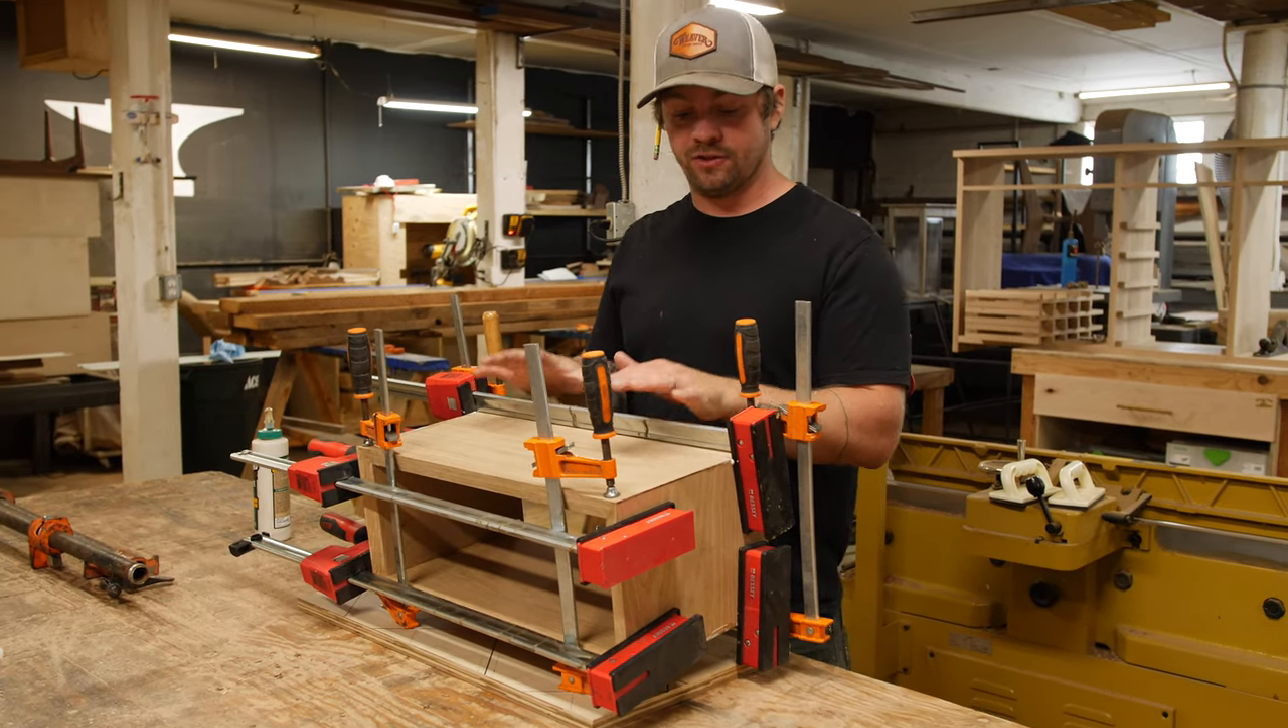Alright, so we just got this nightstand glued up. As you can see, it's really just an open-faced box that's going to be mounted to the wall.